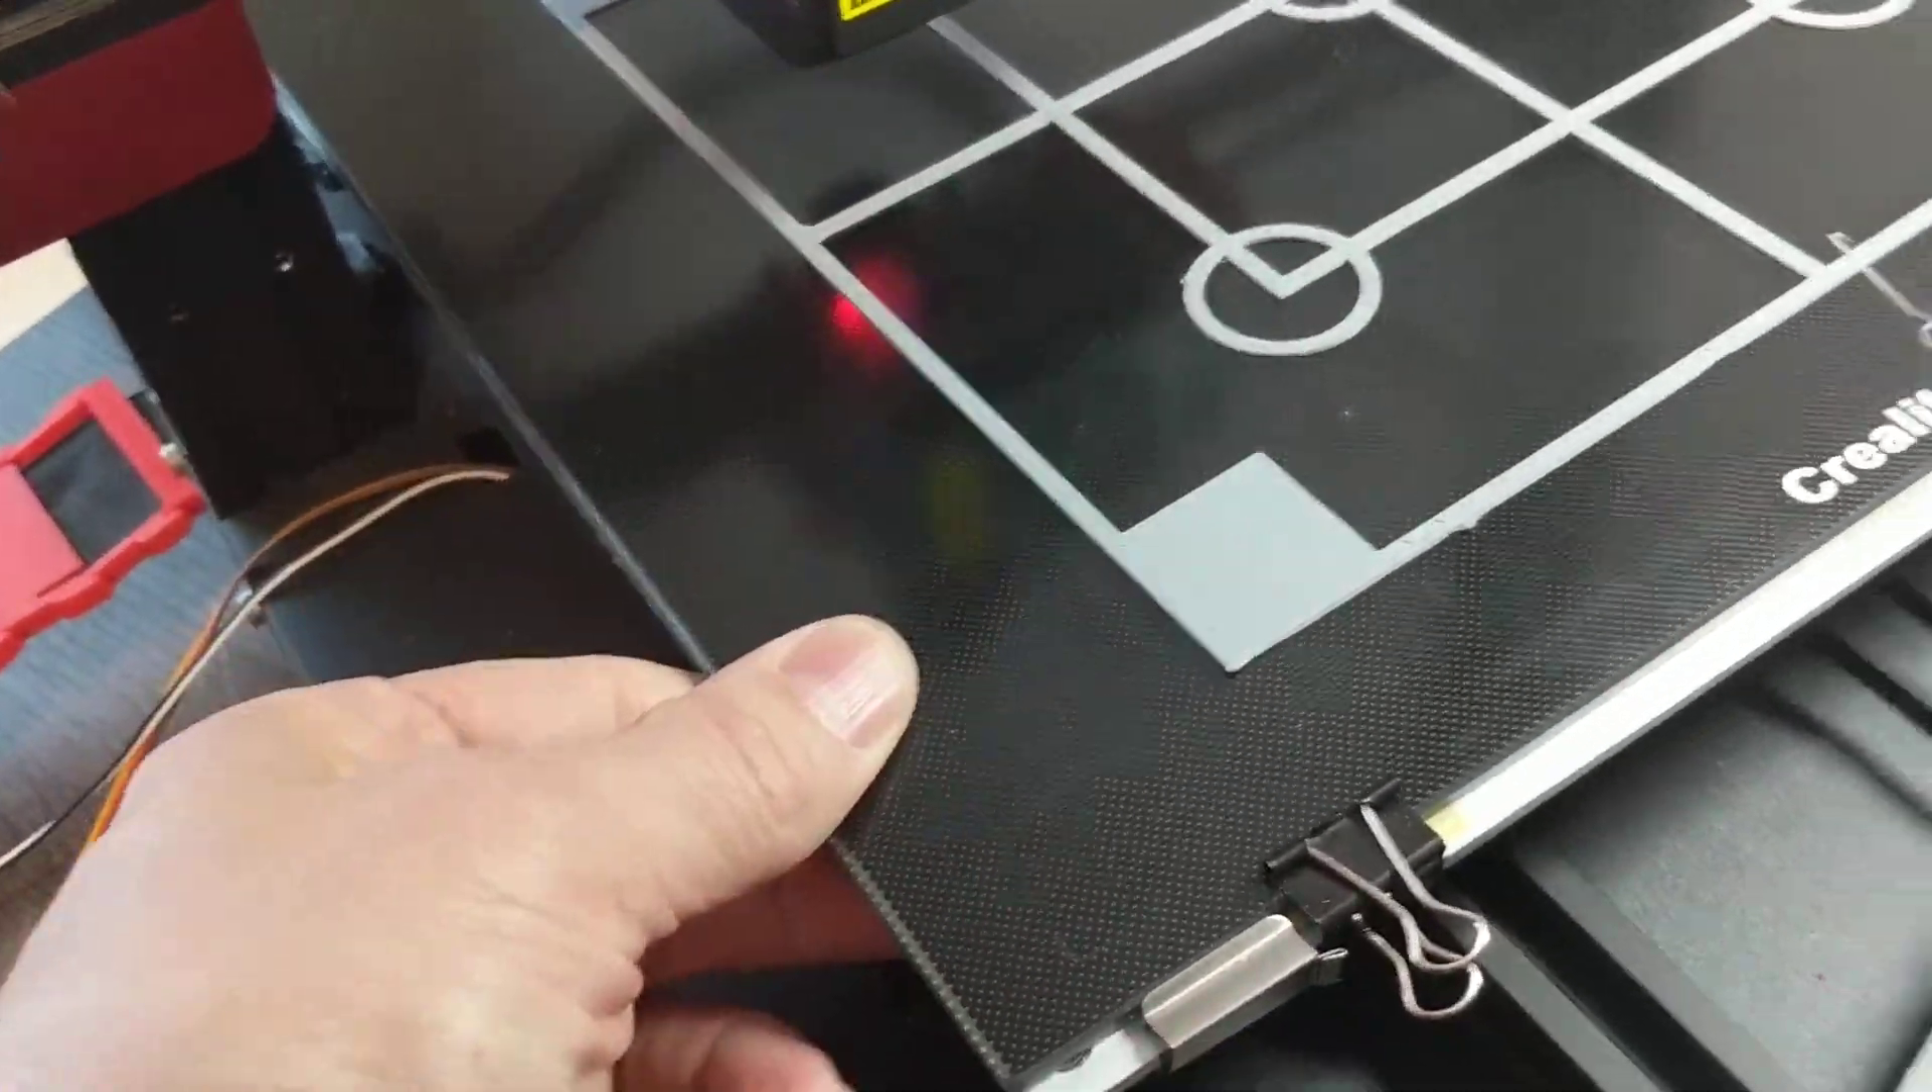Ensuite, j'ai installé ce nouveau plateau qui est fait par Creality.